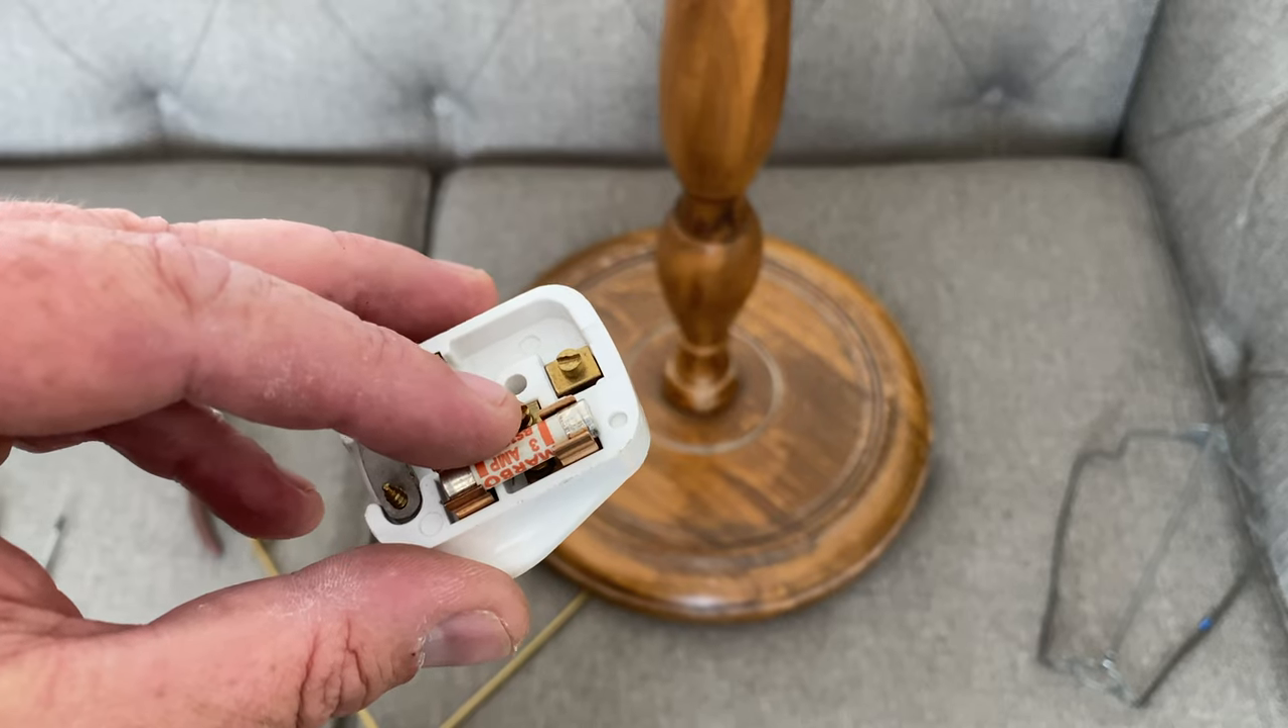This is the plug, I've taken the back off and disconnected from the cable.